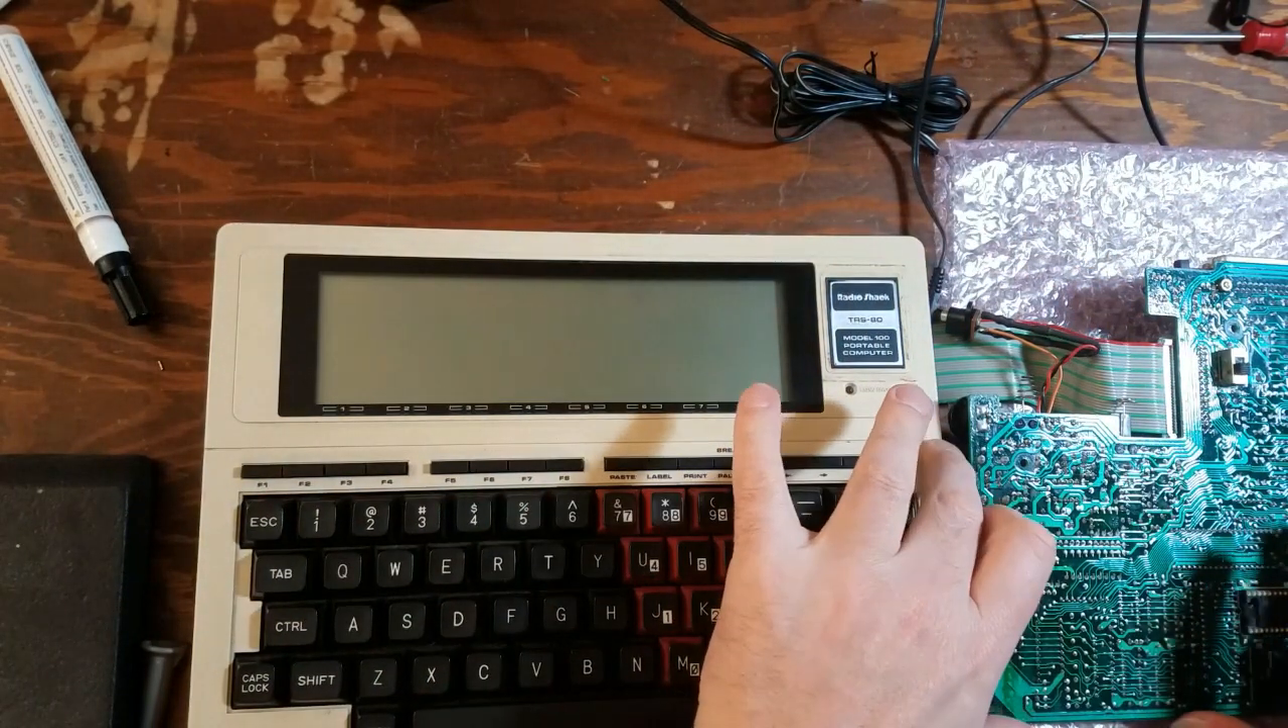So just to get the system back together enough to test with, I've reattached the keyboard and LCD, the top case, and then just flipped the whole thing over.